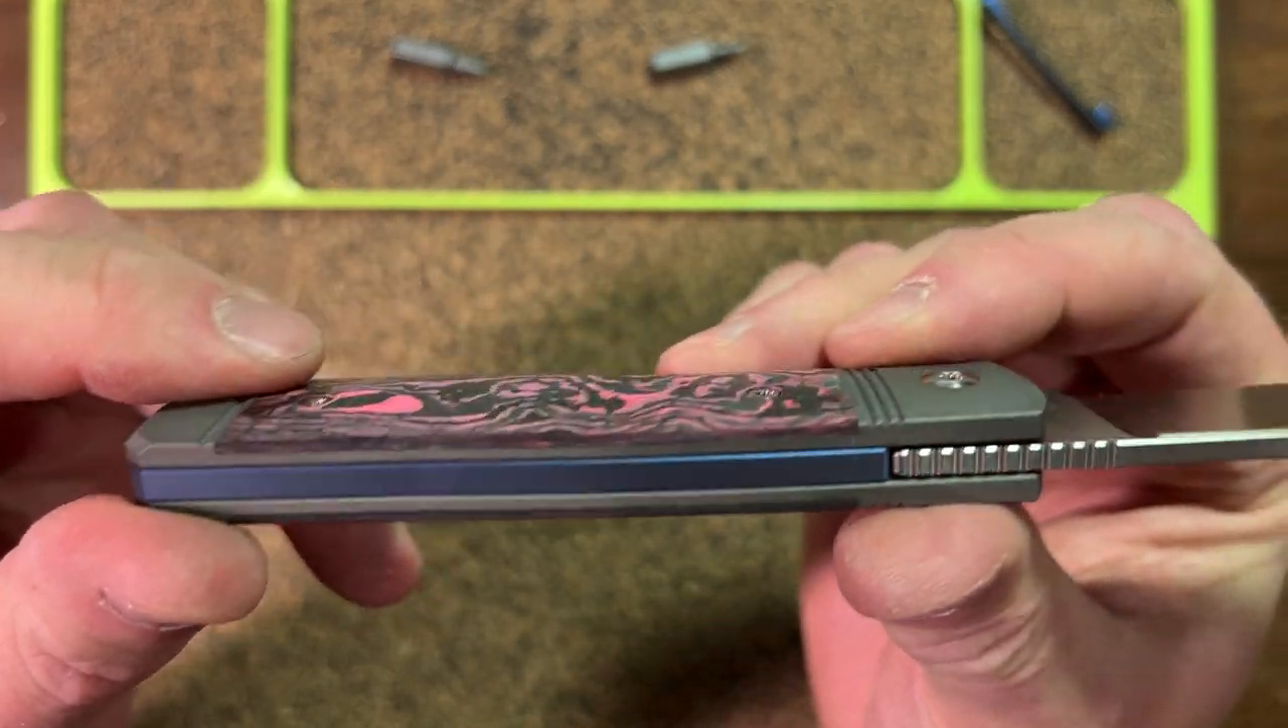We've got our scale reinstalled our alignment looks good.